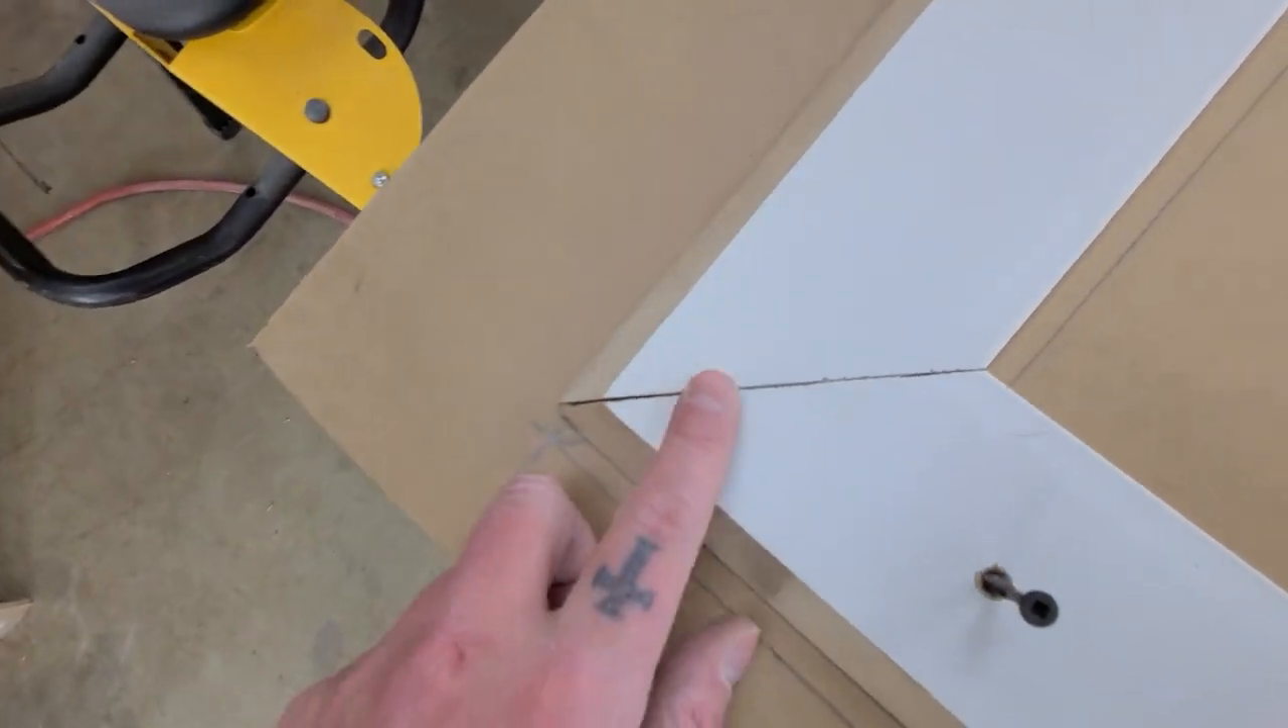And there's some weird wonky gaps that I don't like because it'd be nice if I could get away with not putting any filler in the edges of those like that.